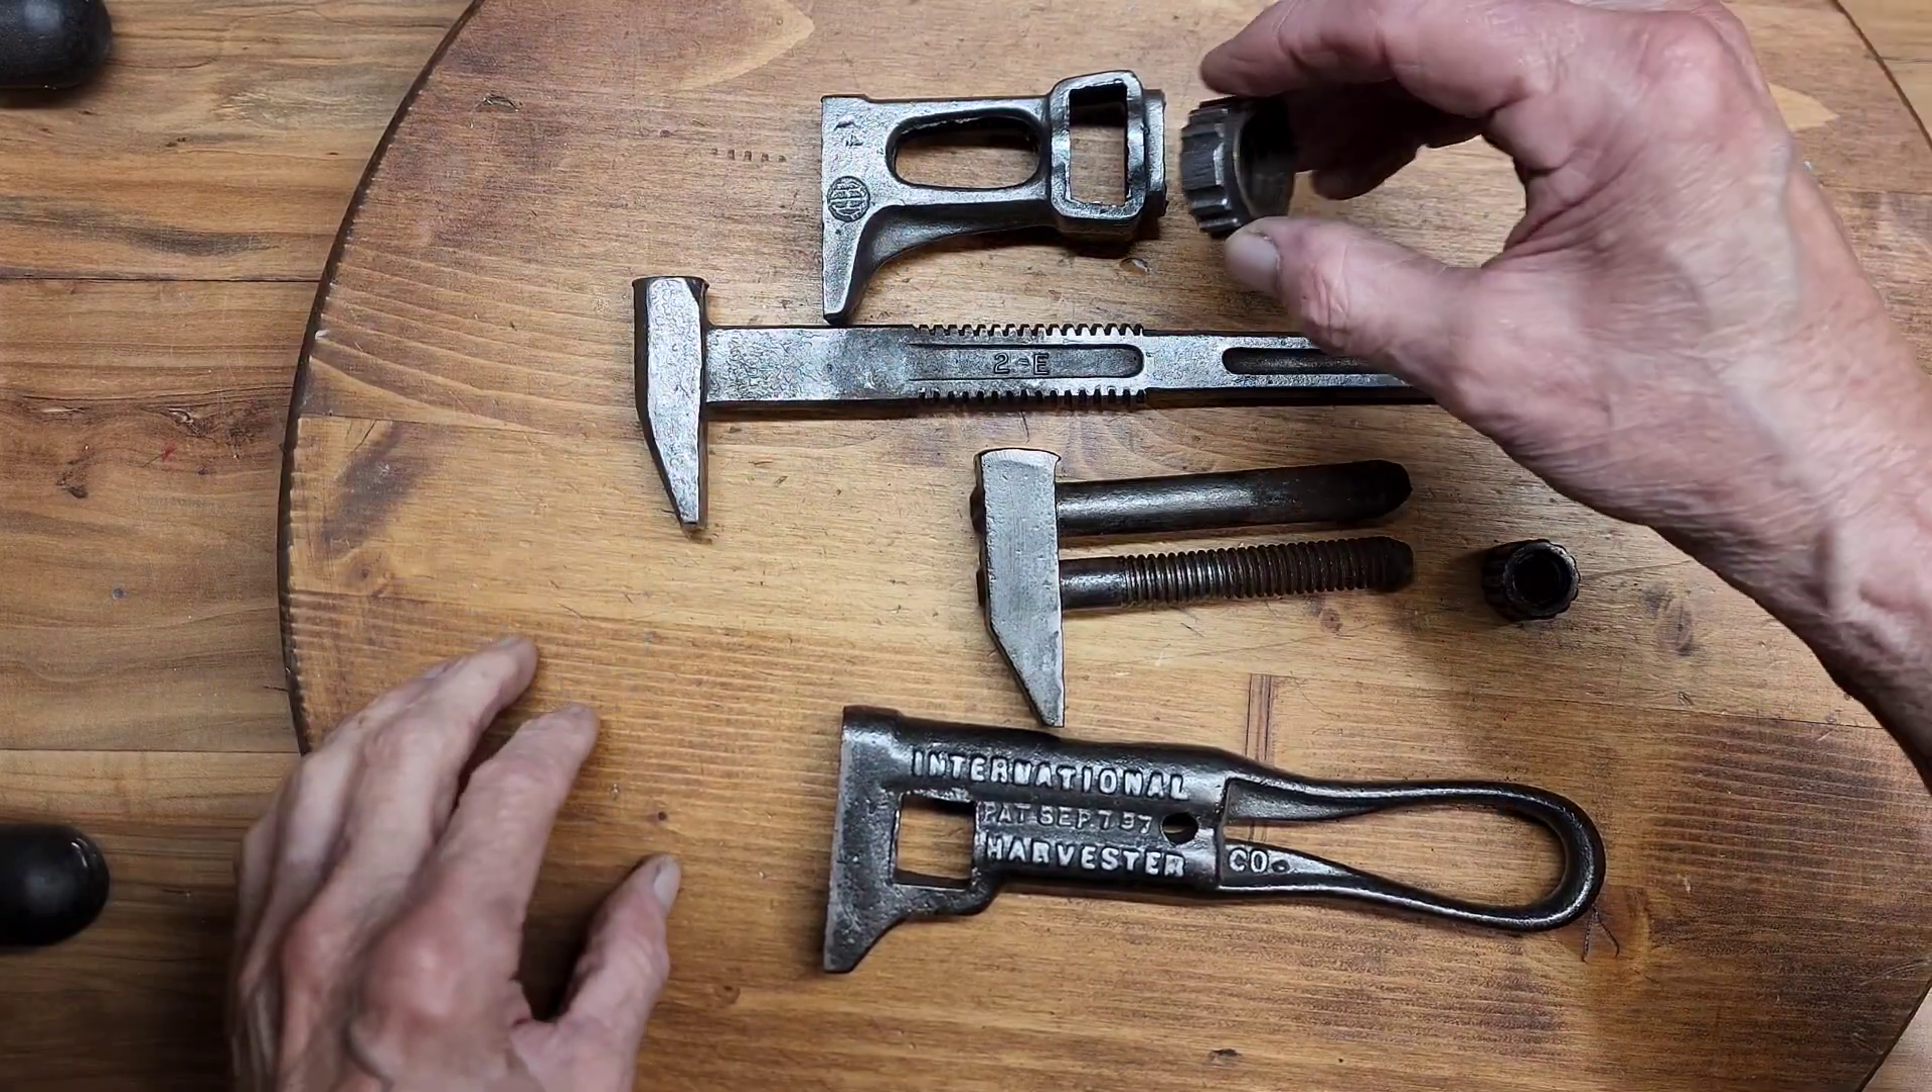Okay, the teardown is completed on these two wrenches.